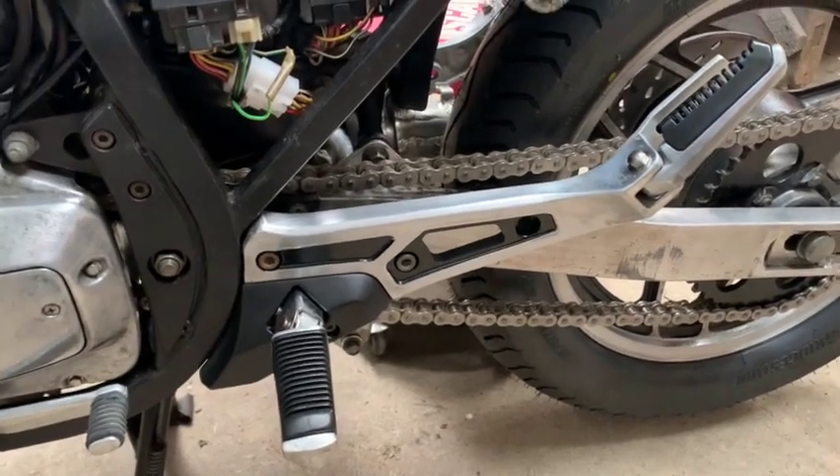So I've finished the rear foot peg assembly, which, uh, turned out quite nicely.